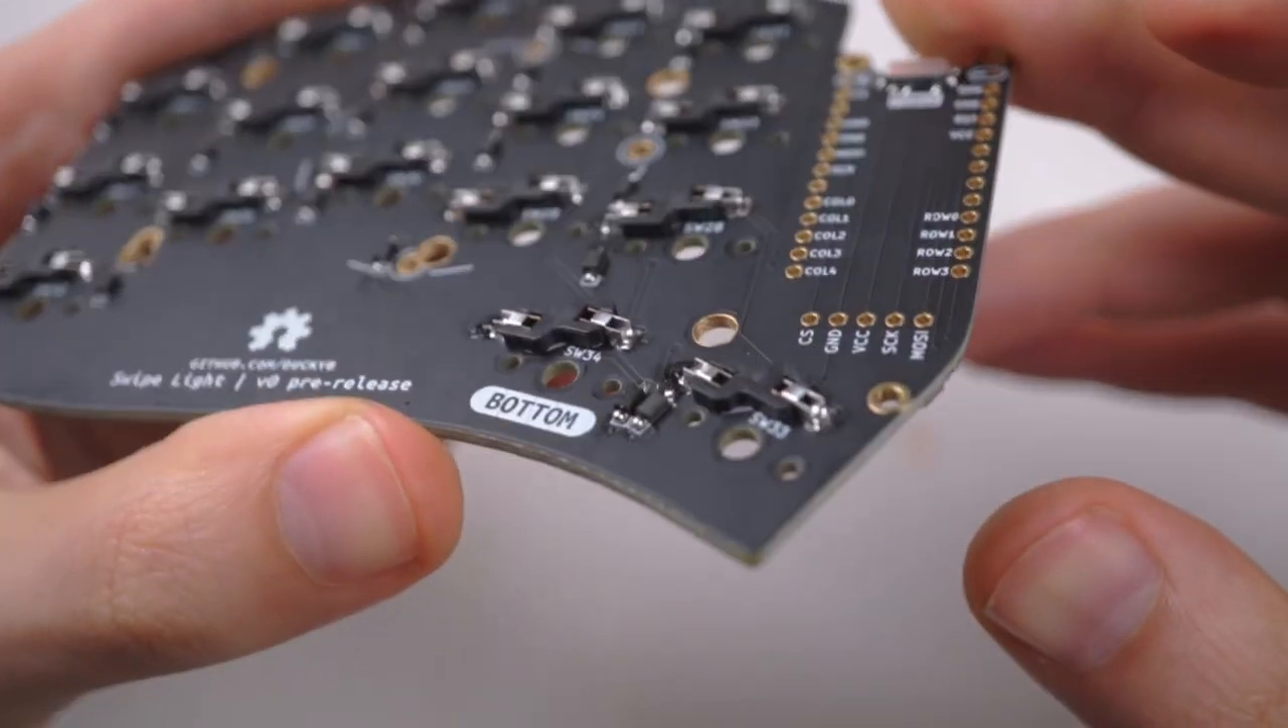This is how the PCB looks like with all of the sockets installed.